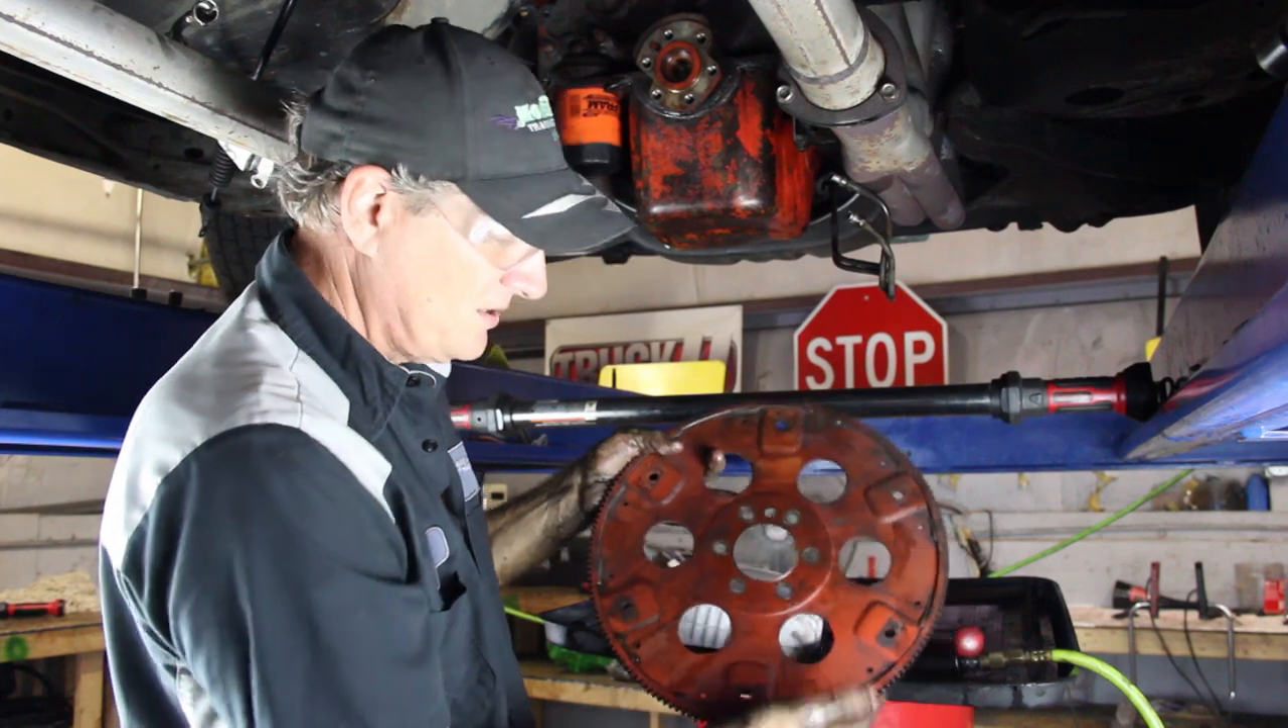Okay, we got the flywheel off.